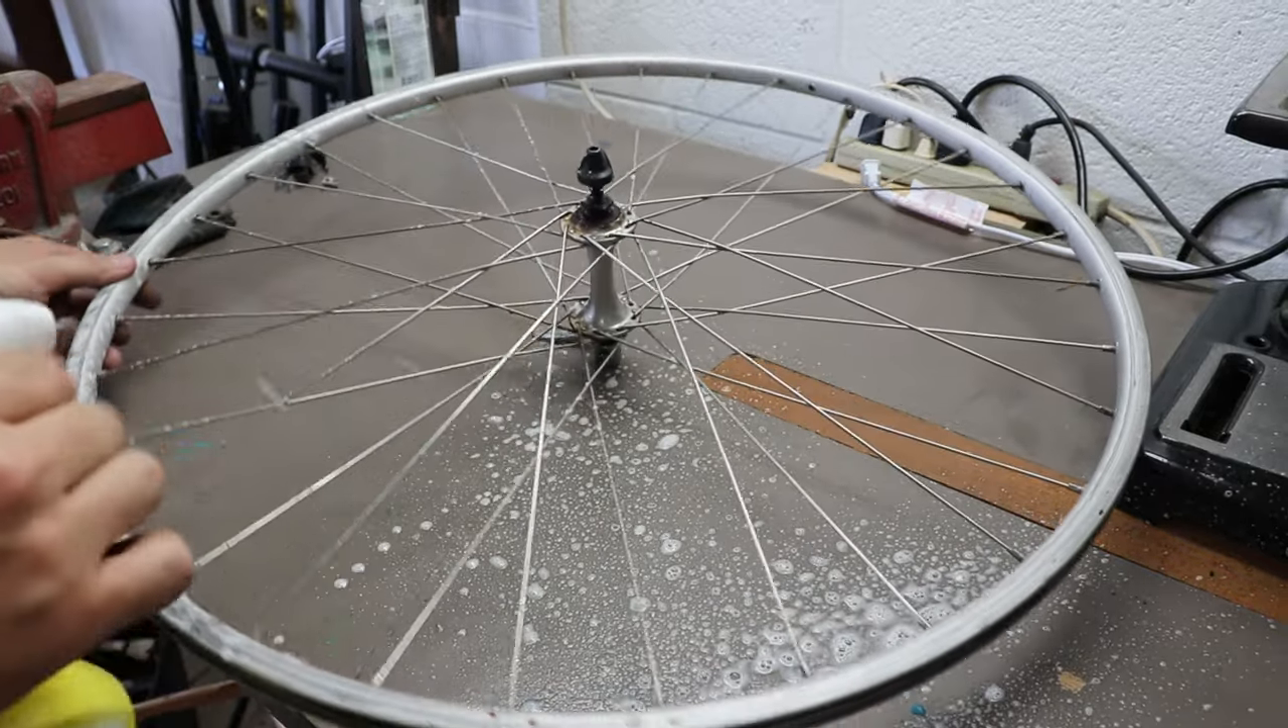Those are the nastiest tires I've ever dealt with, but I'm happy to say they're totally off.